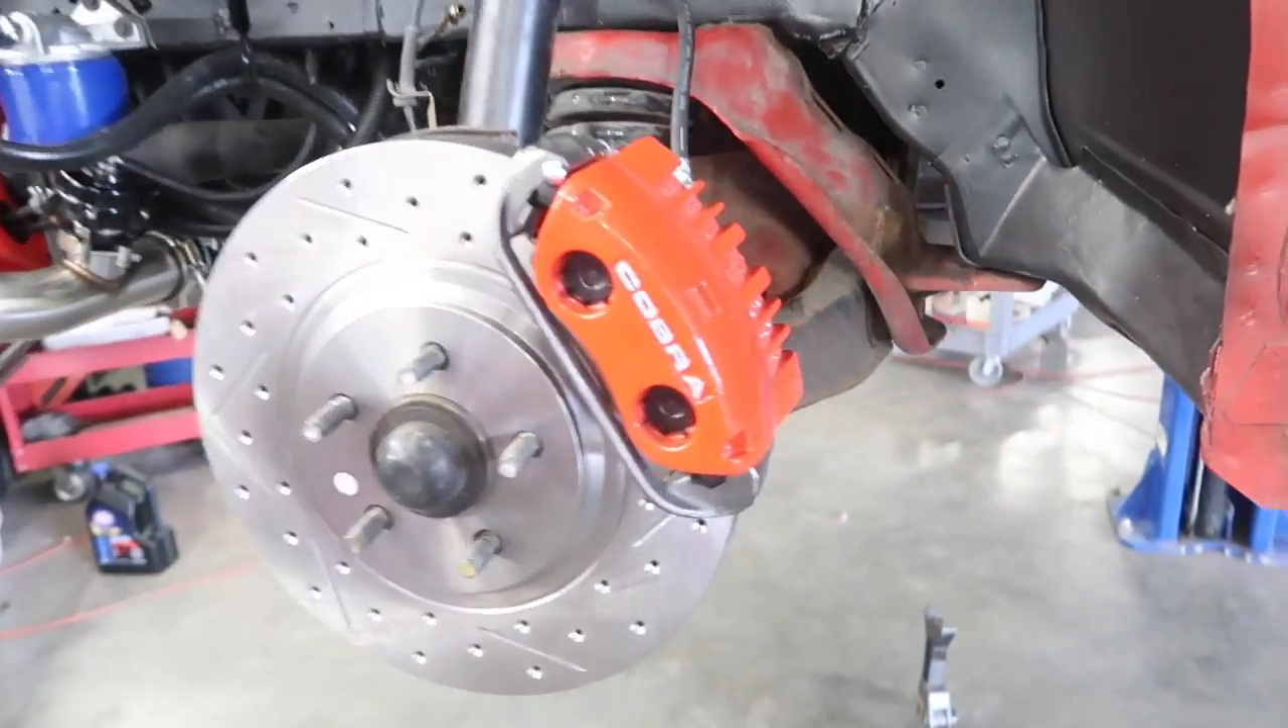Just got the brand new driver's side rotor on.